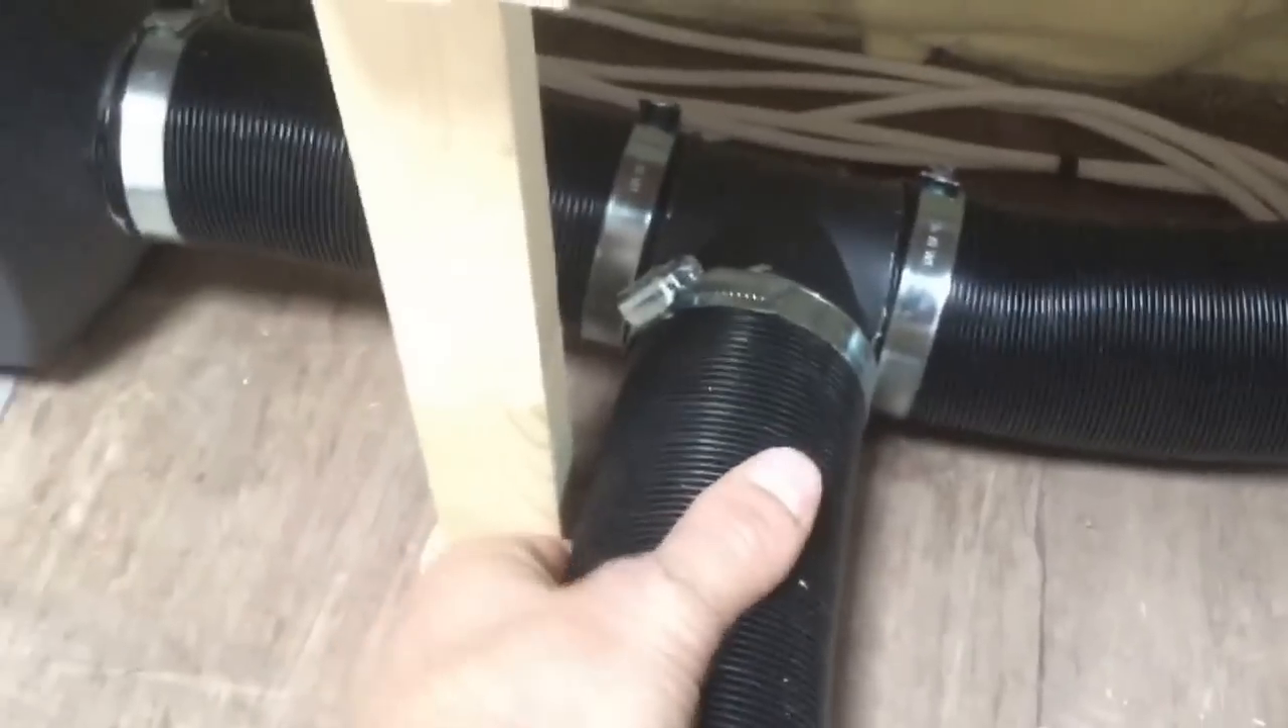On the back, it's as simple as we've just got a jubilee clip, this pipework ducting just fits over the centre piece and holds it in place.